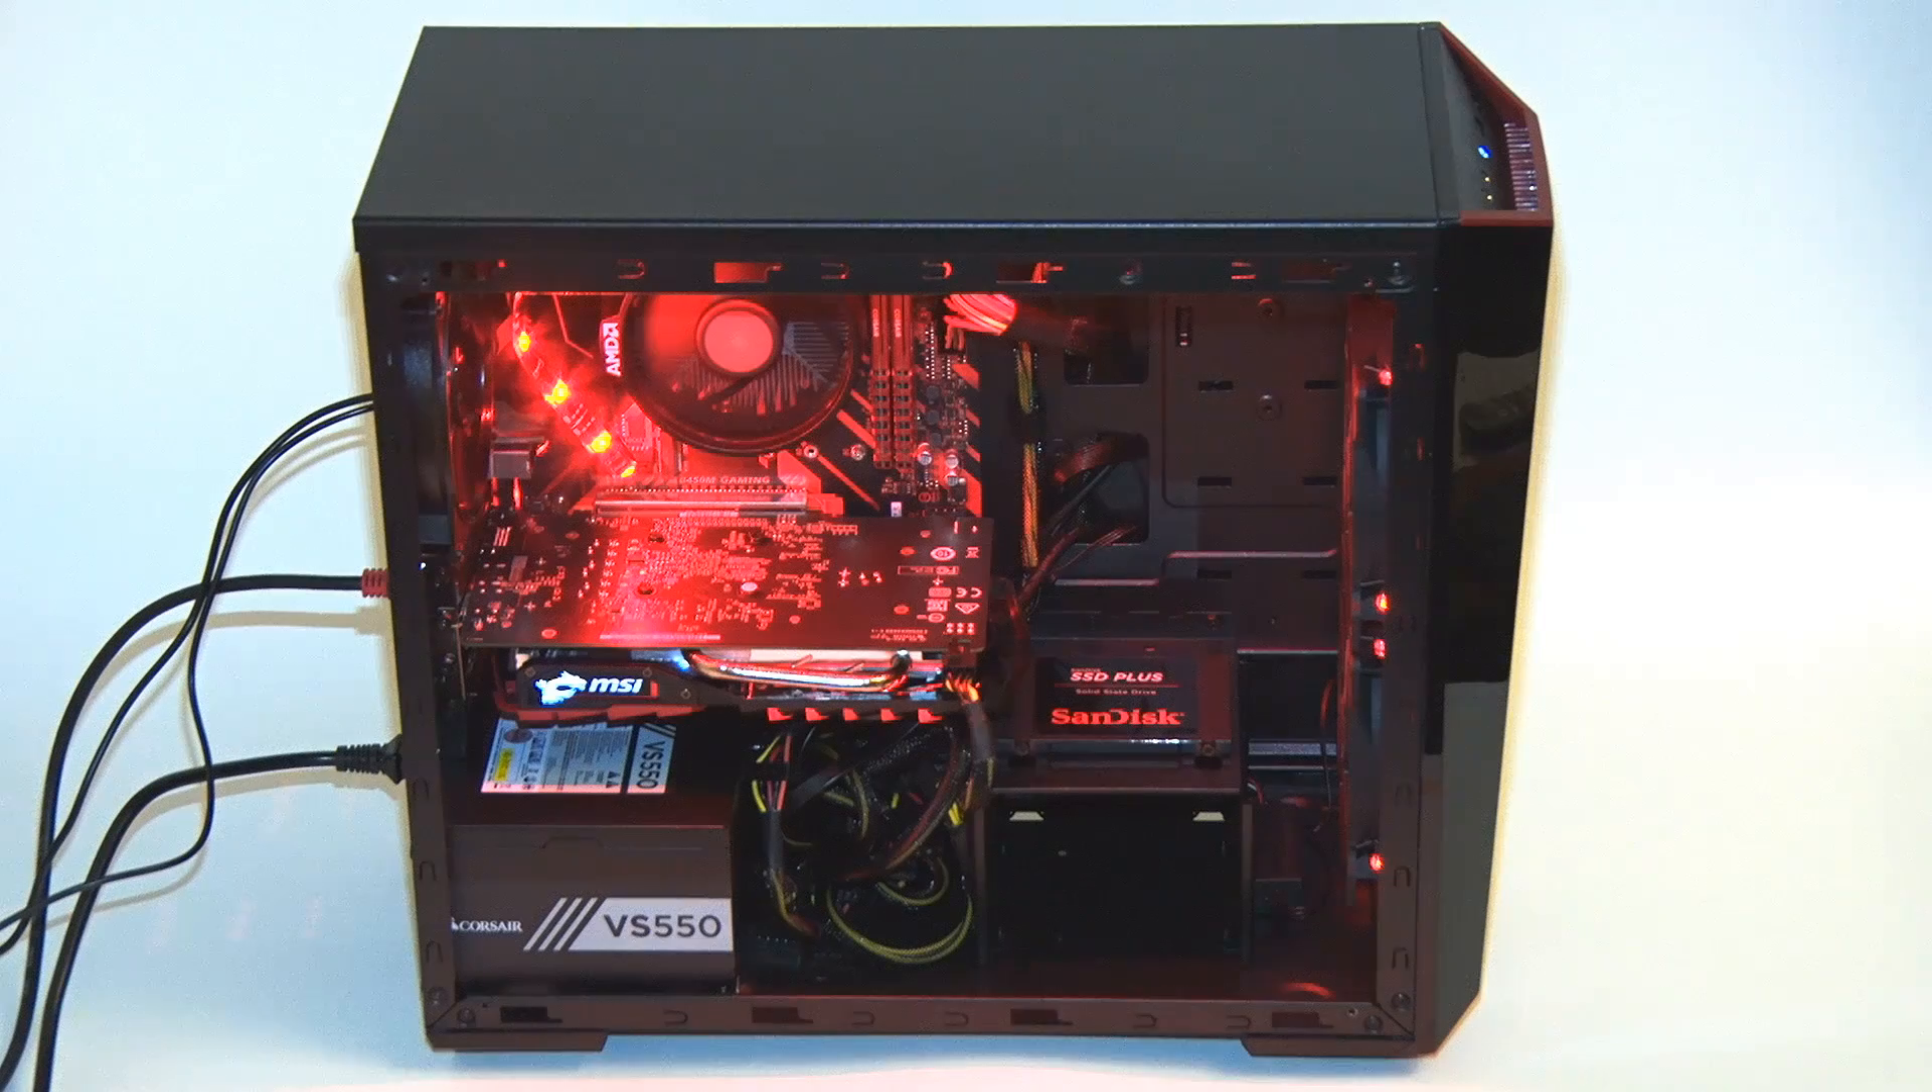And hopefully, yes, it works. We've managed to add our LED lighting.